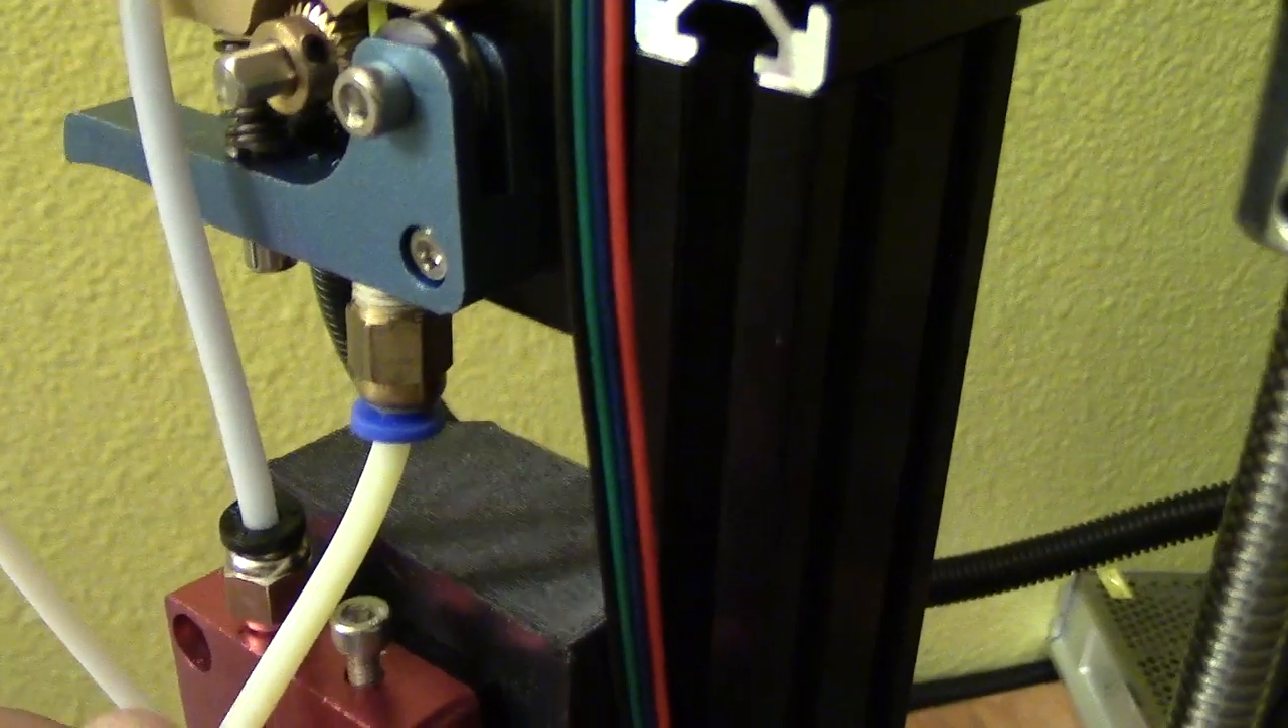And then what I also did is I added a, I added a pneumatic connector down here.